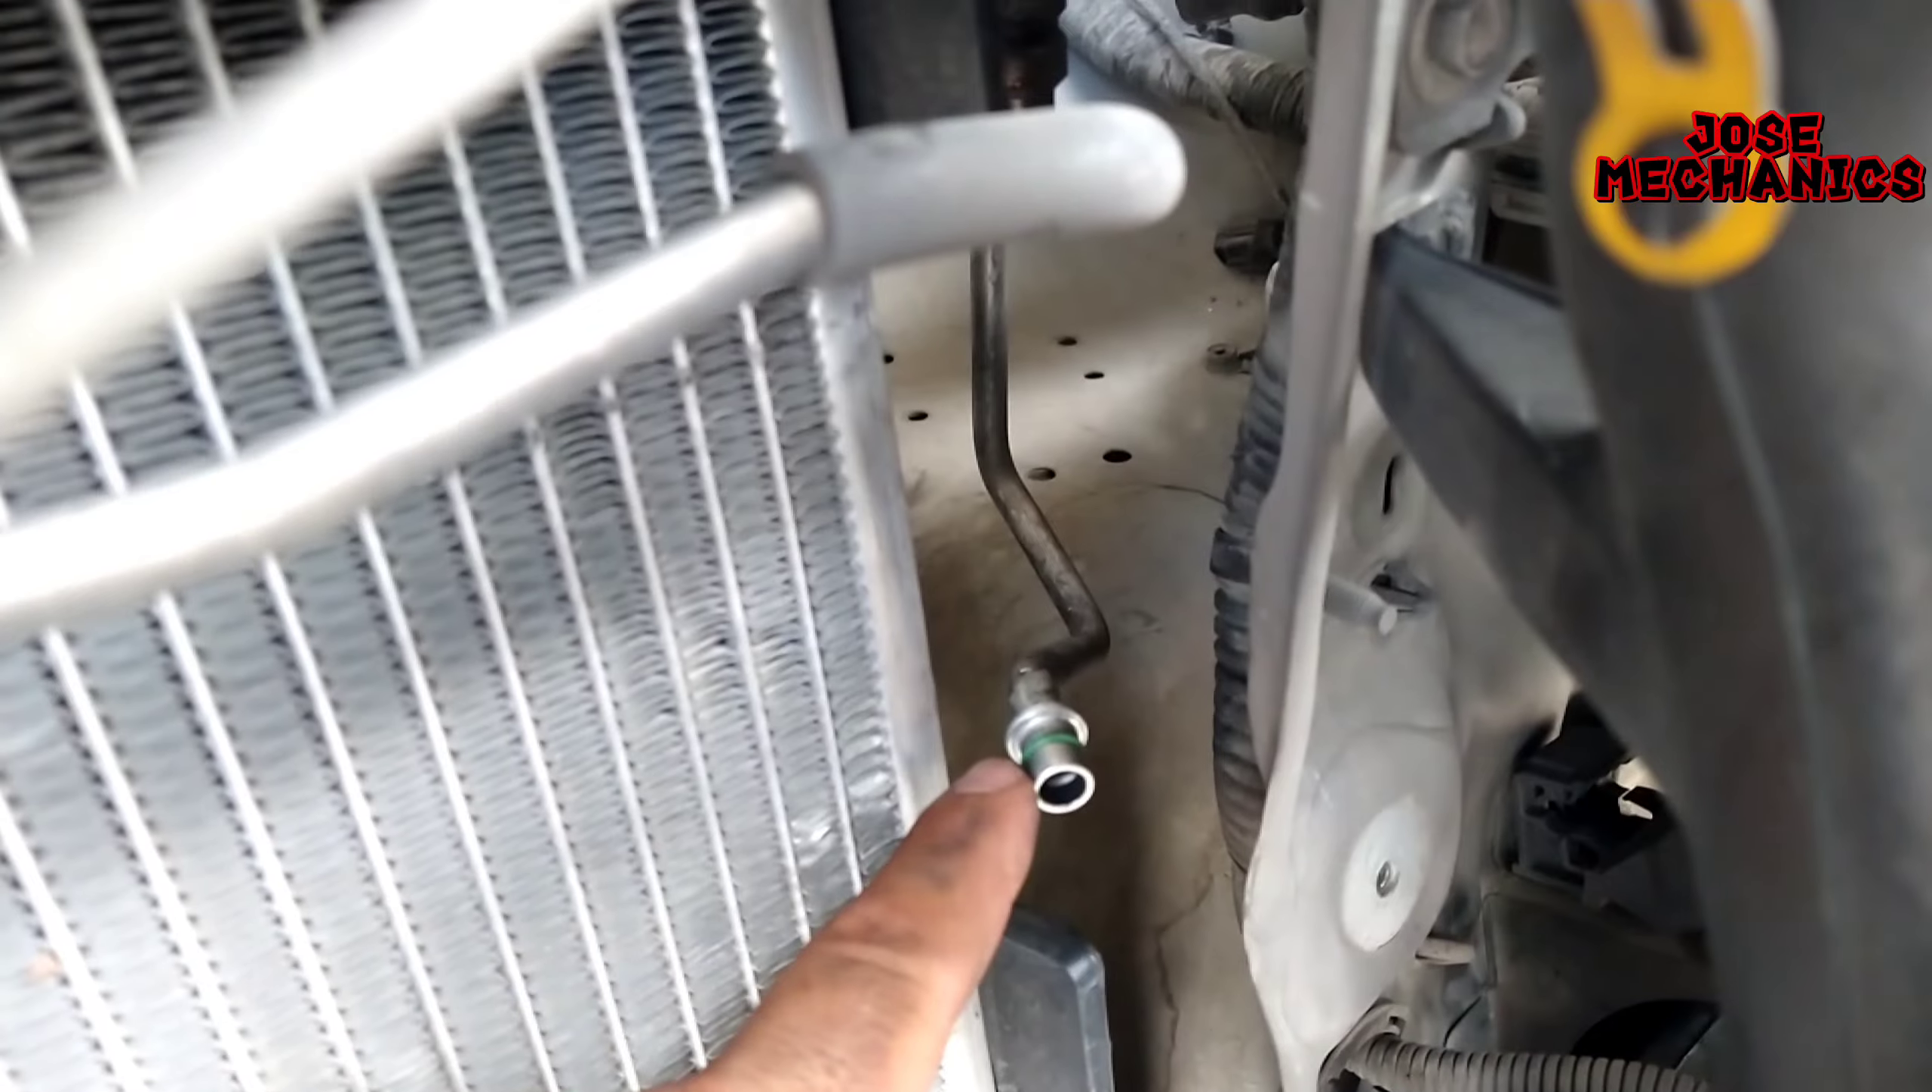Aquí ya limpie y ya le puse la liga al tubo más pequeñito.